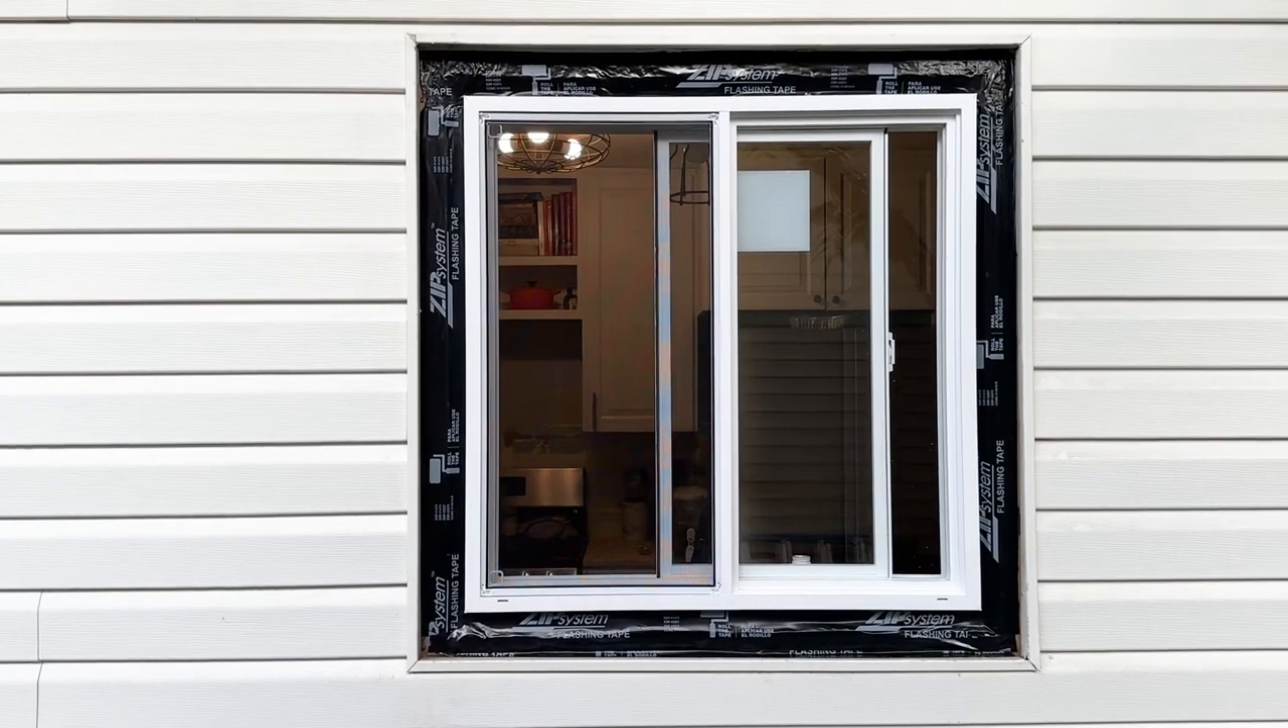Next I covered the flange with flashing on all sides starting with the bottom then the sides overlapping the bottom and then lastly the top overlapping the sides so that no water can get in.